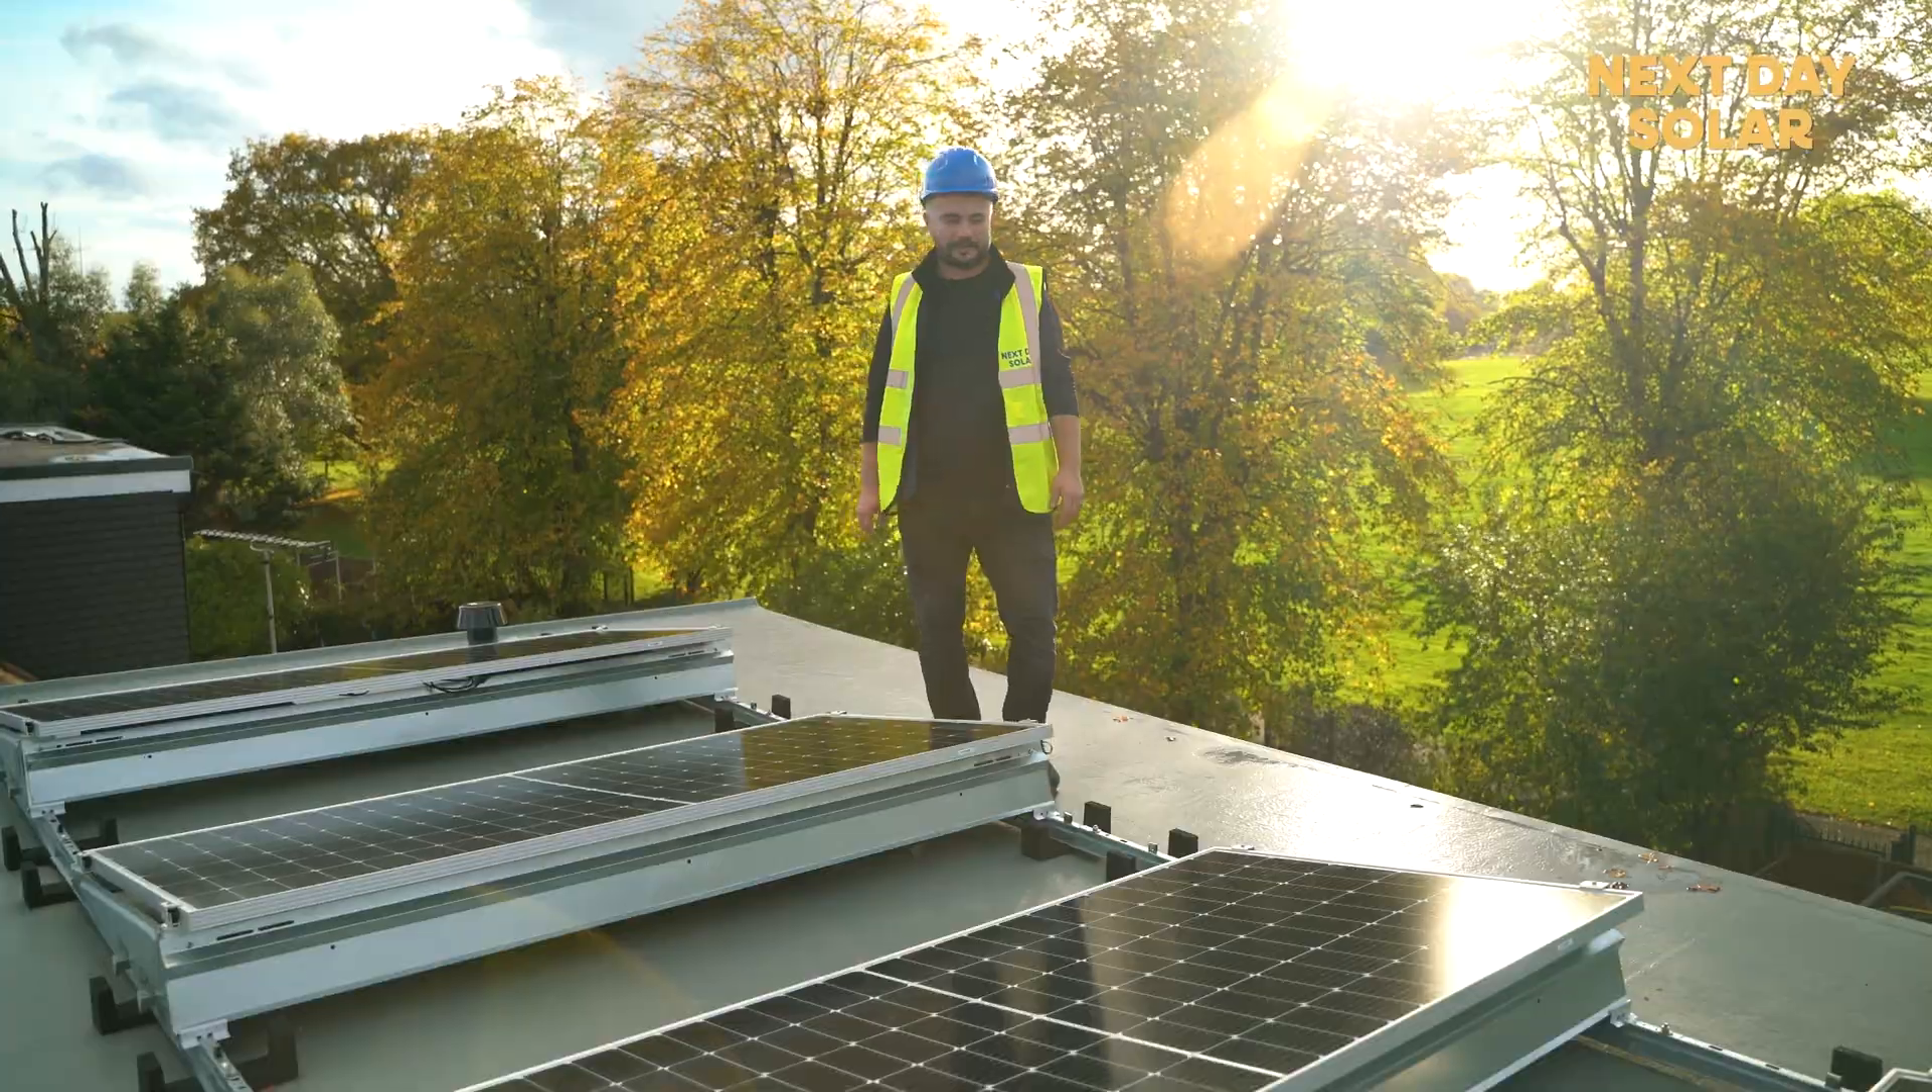The panels are already installed on the flat roof here, ballasted, everything is mounted.